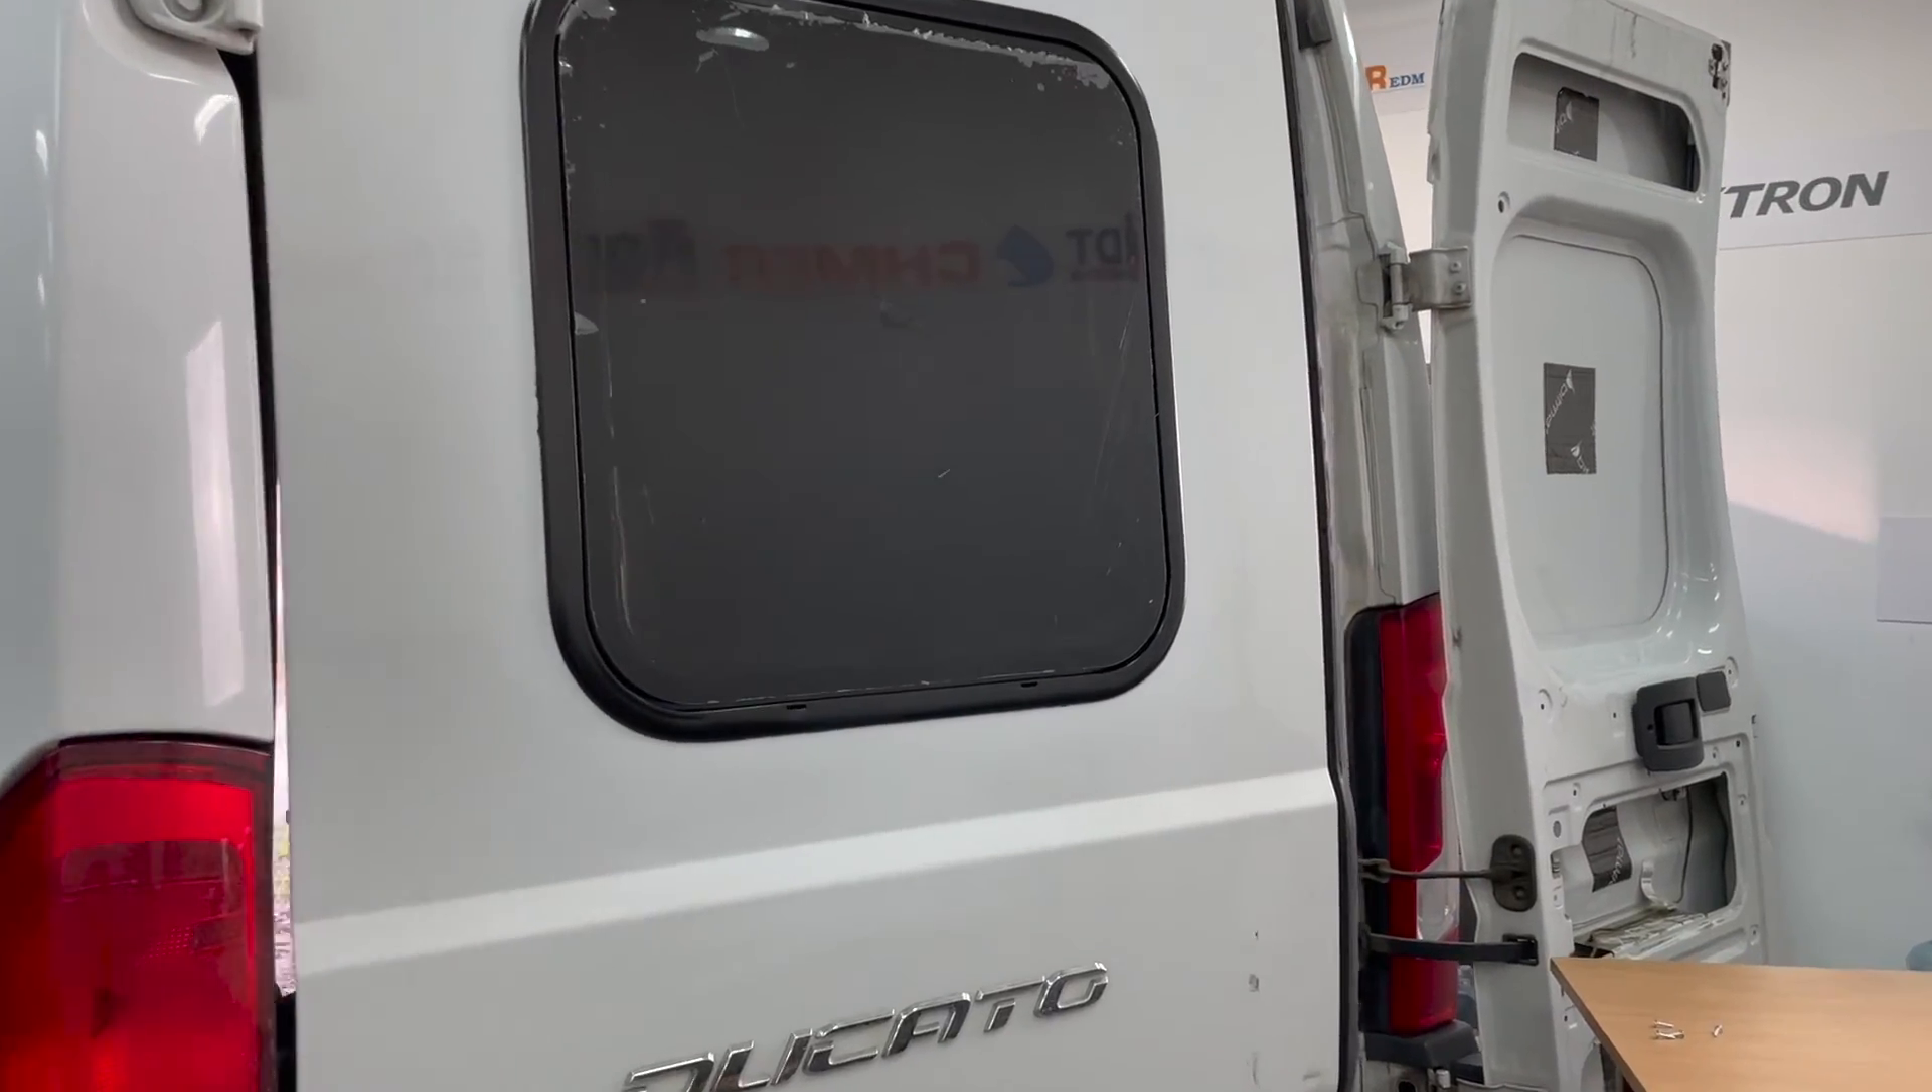No dobrze, okno mamy już zamontowane.